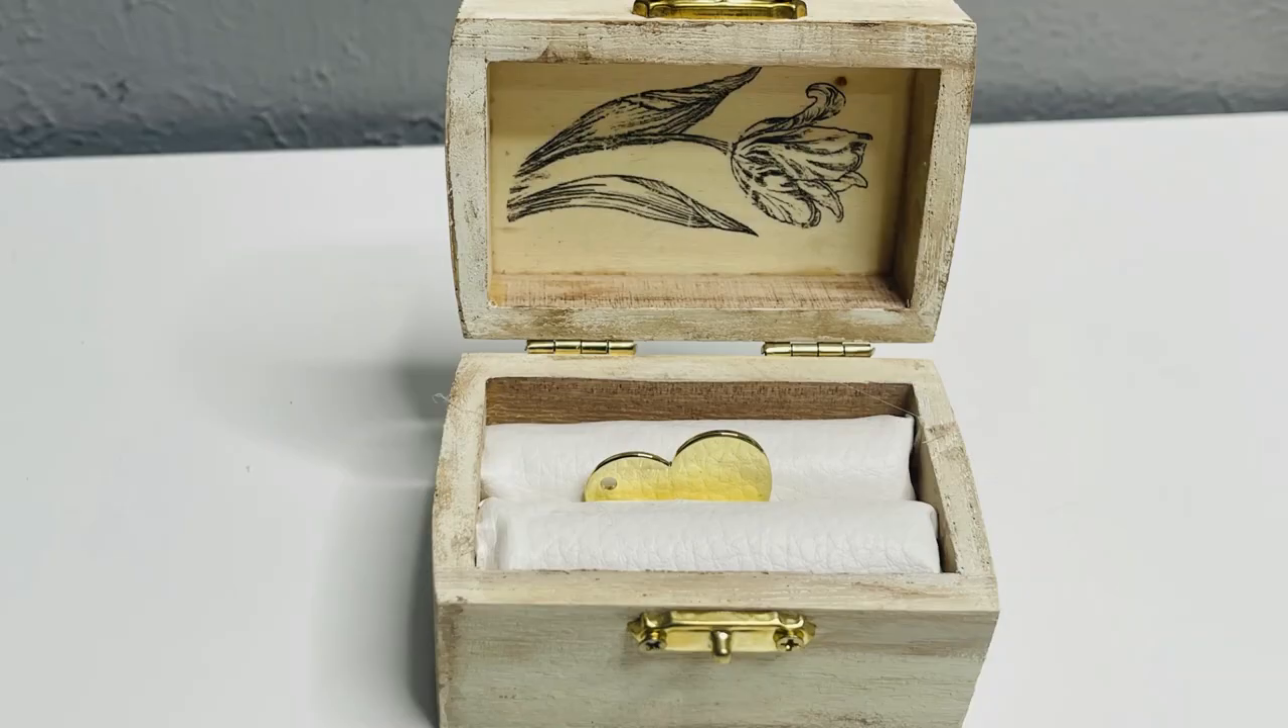And obviously, I've added the hardware back onto the box with the hinges and the clasp on the front.